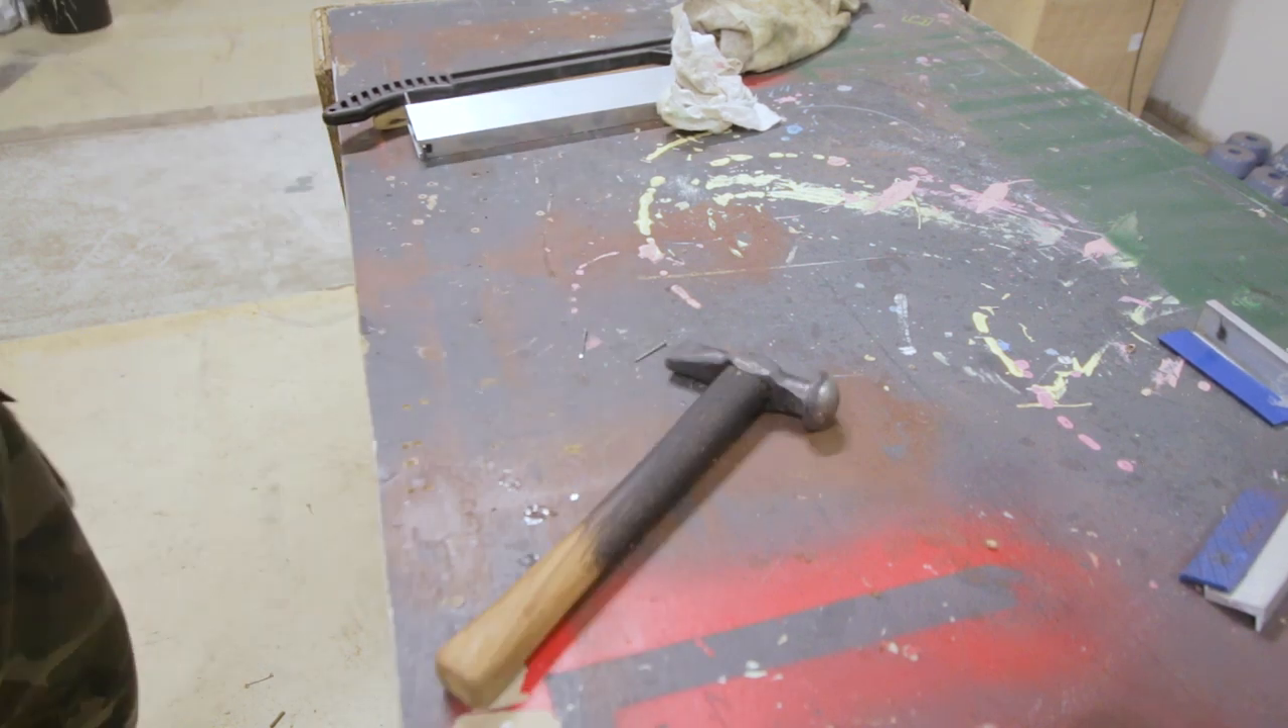Et voilà mon manche et mon fer de marteau fait main, assemblée et prêt à enfoncer des clous.